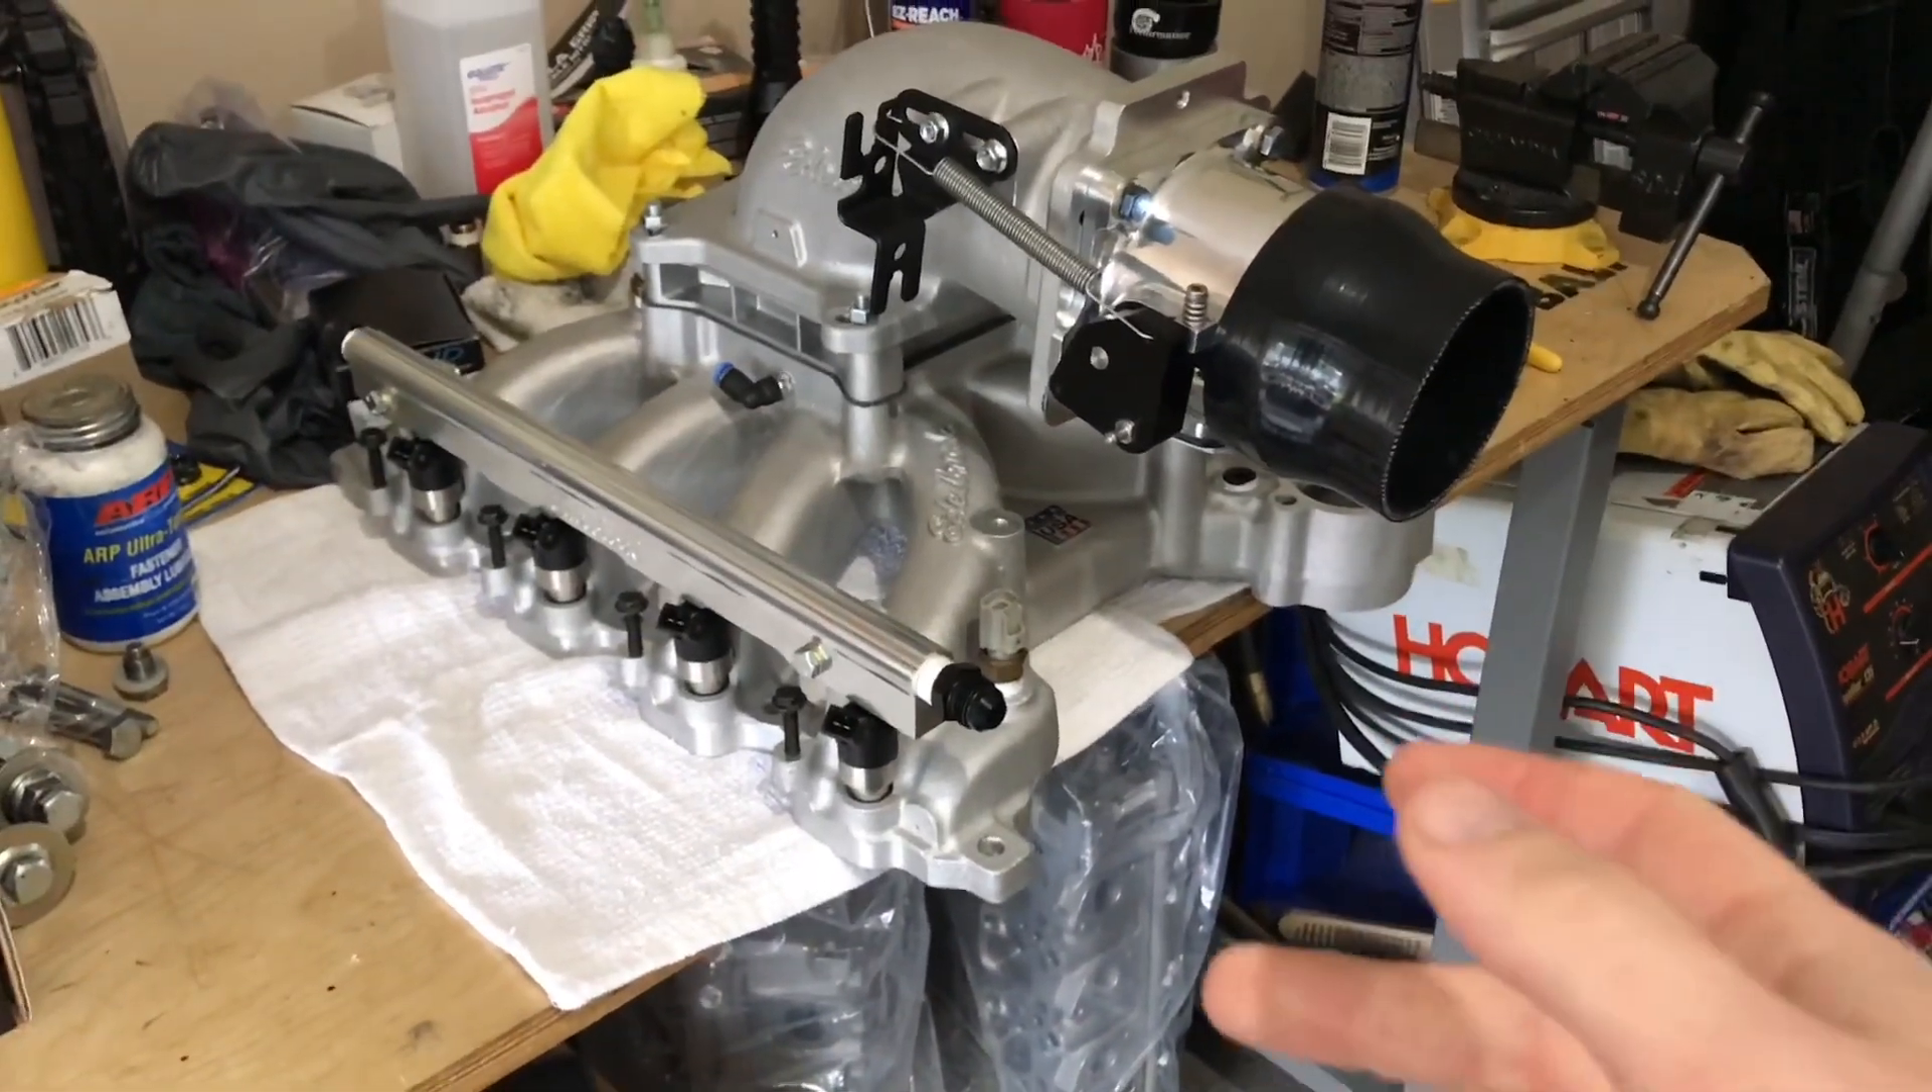So last but not least, I've got the intake here built up on the table.